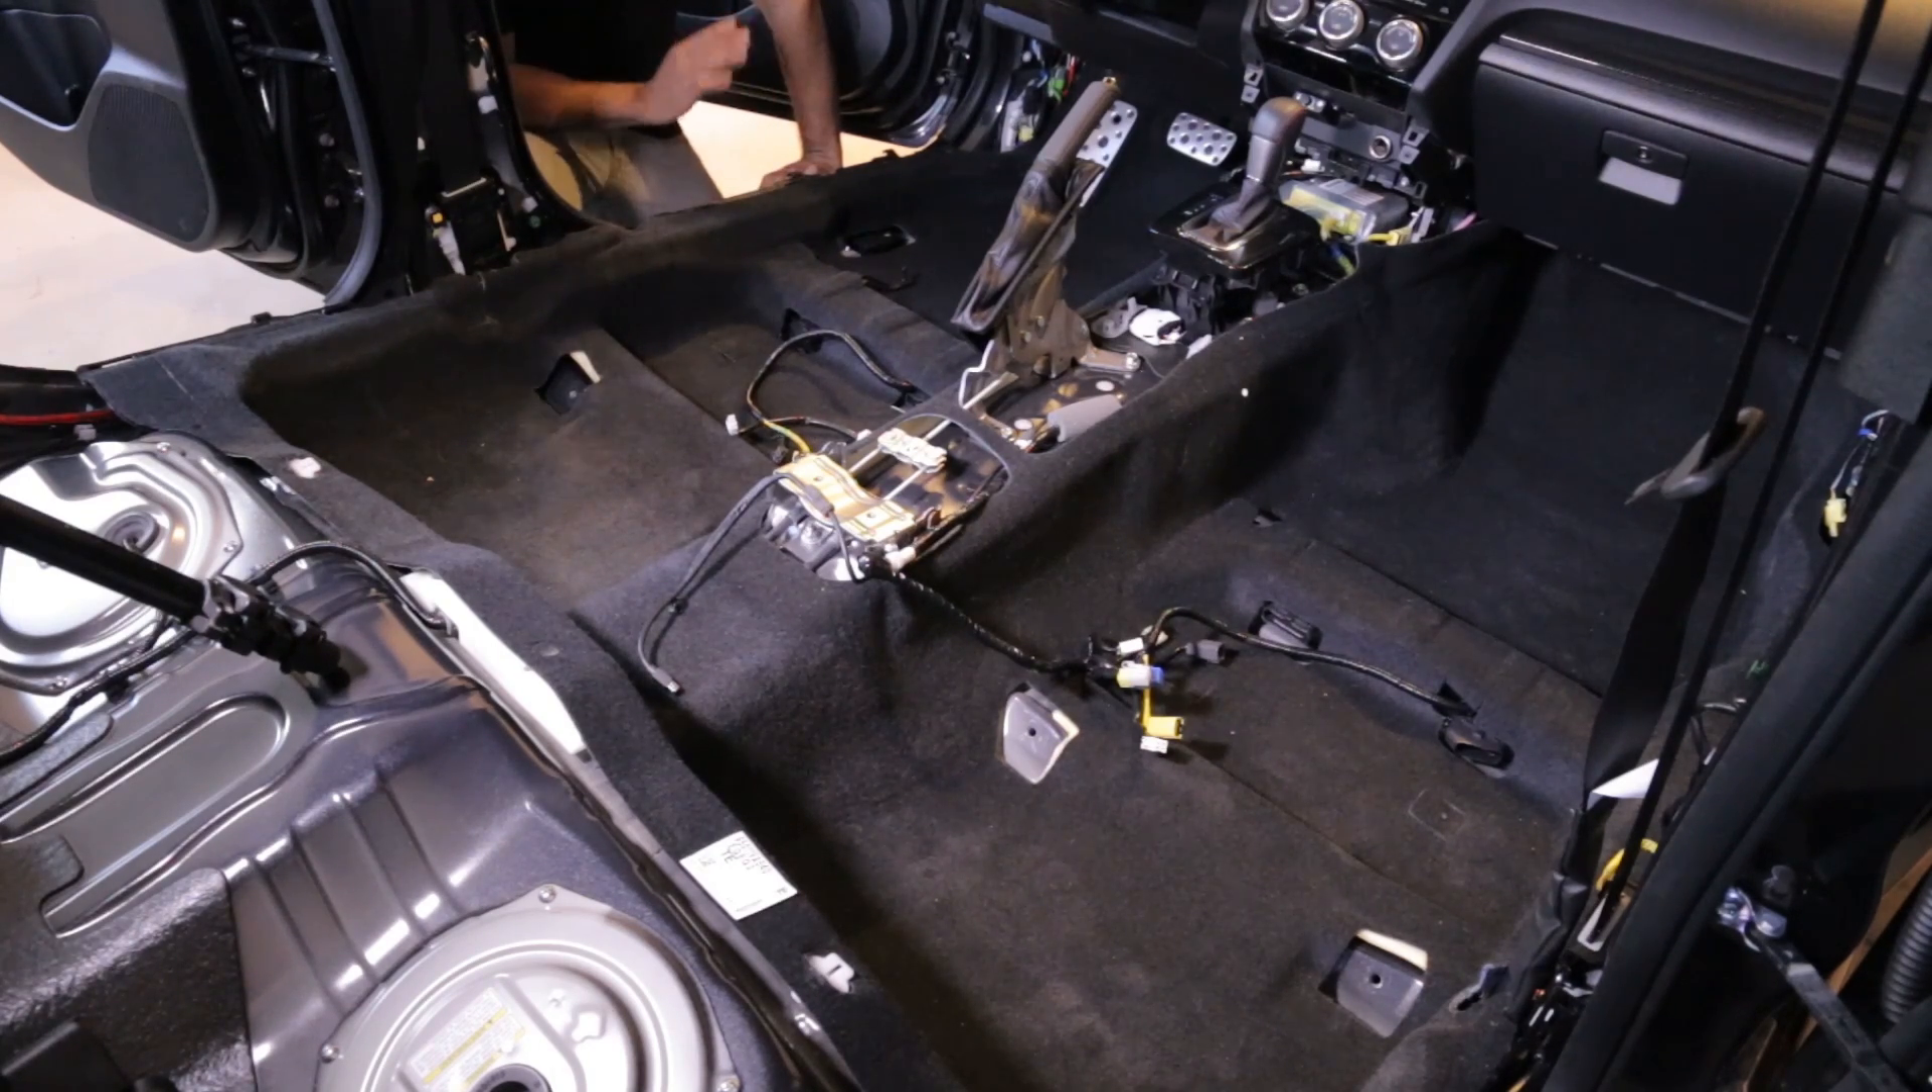I've got the seats off. I've got all of the clips and all of the panel trimmings off.